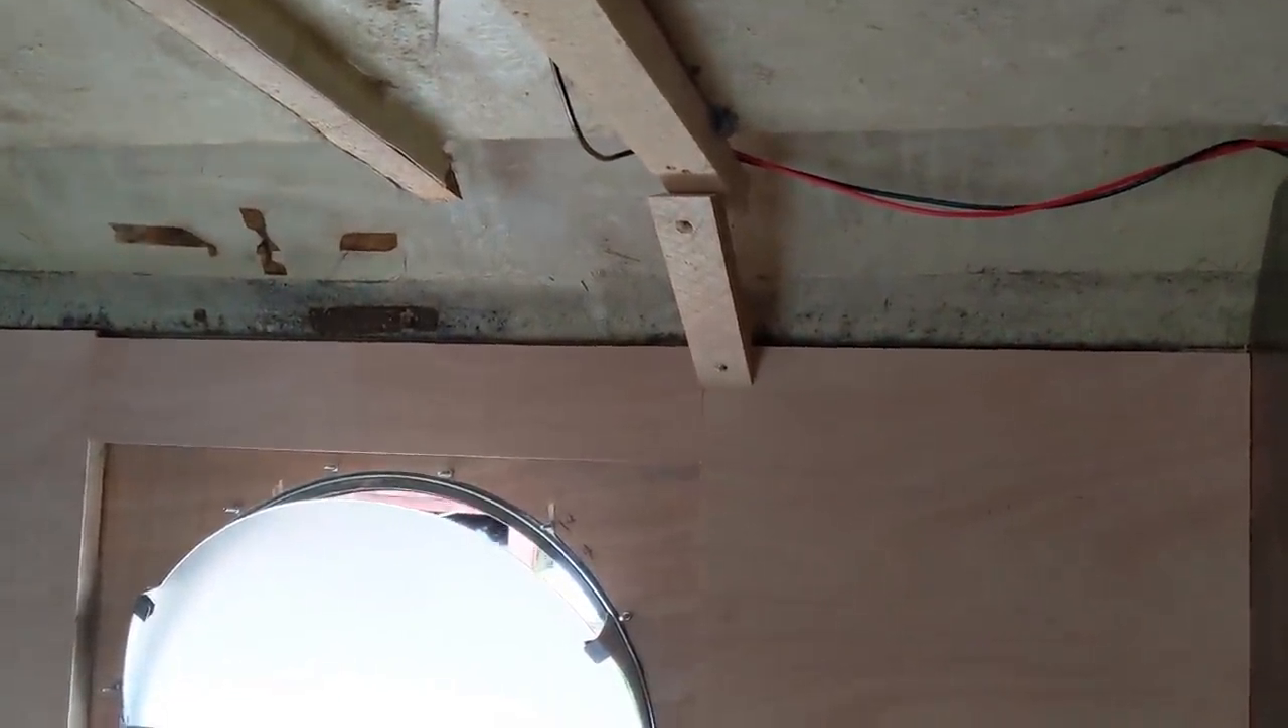That piece up there is just holding the plywood in place just while the glue sets up.